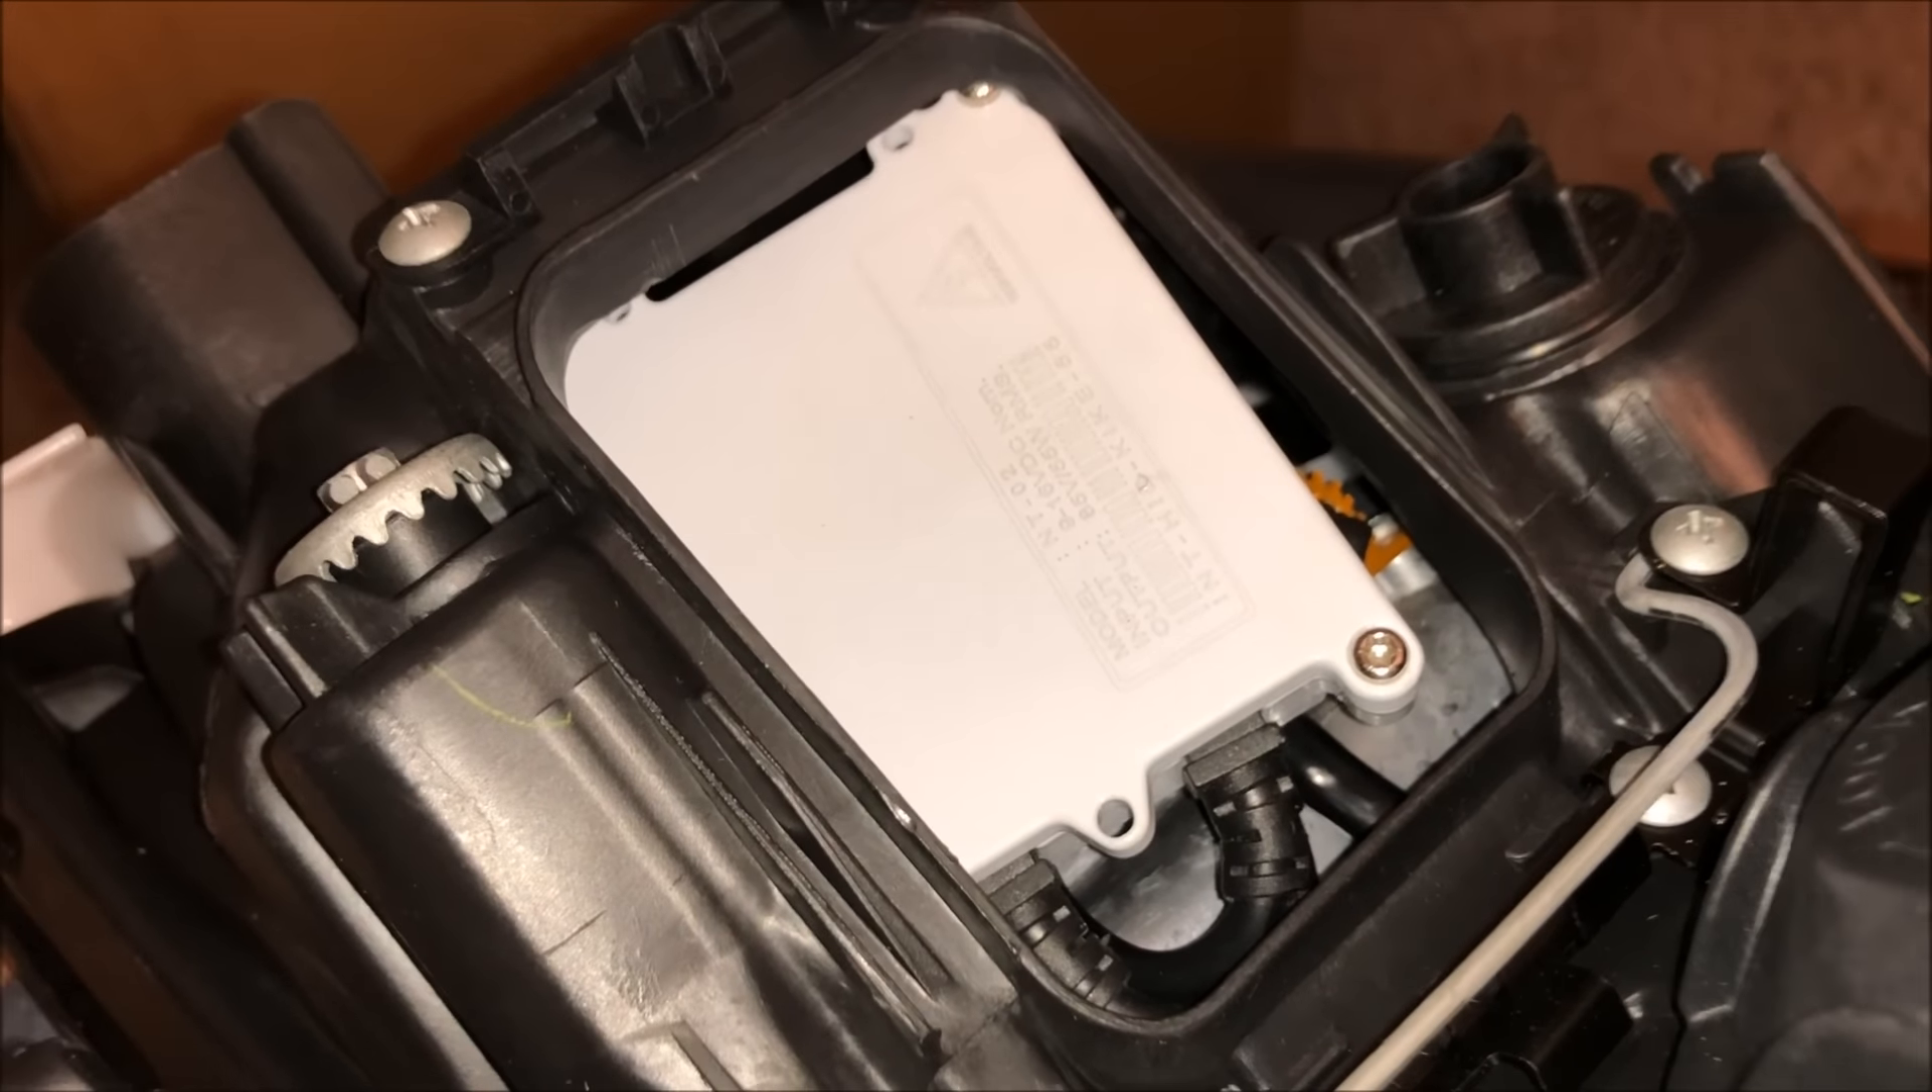So, as you can see, I was actually able to fit the HID kit inside within the headlight. And, obviously, it's a very tight fit in there.